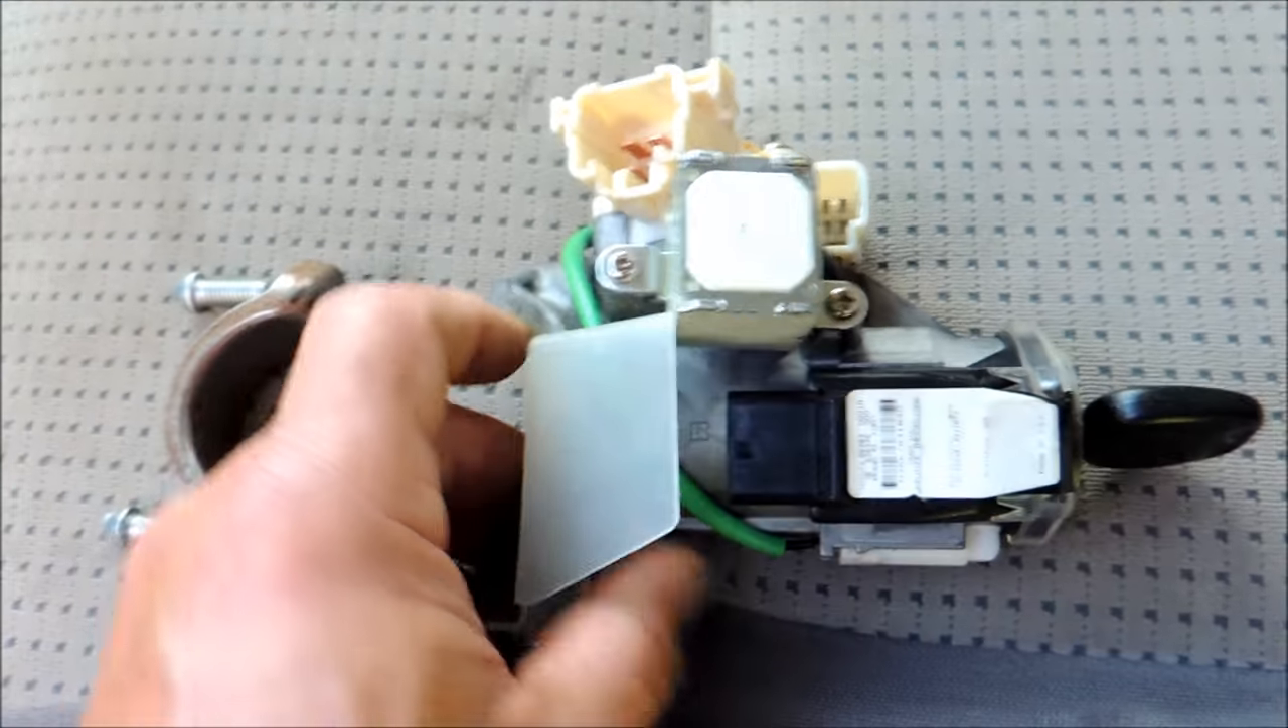Here's the whole ignition lock assembly removed. And it's all one piece.